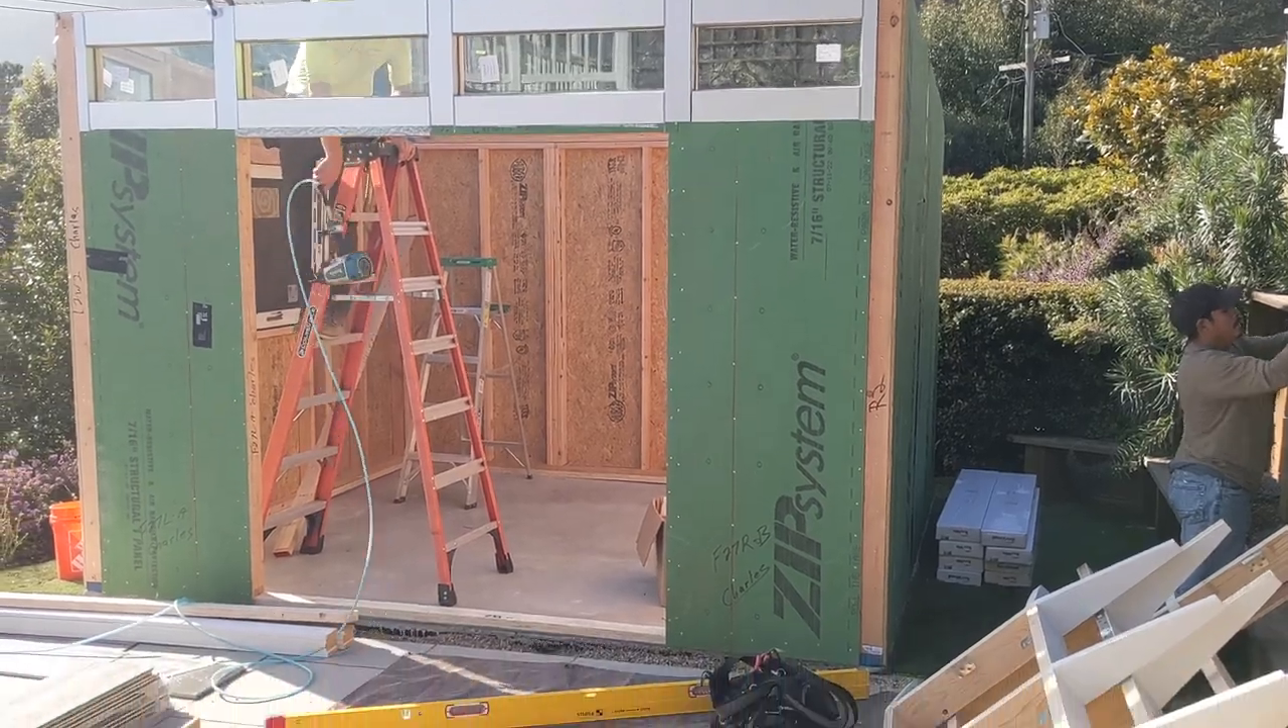Delivery was at 9. And we already have our outer shell up.